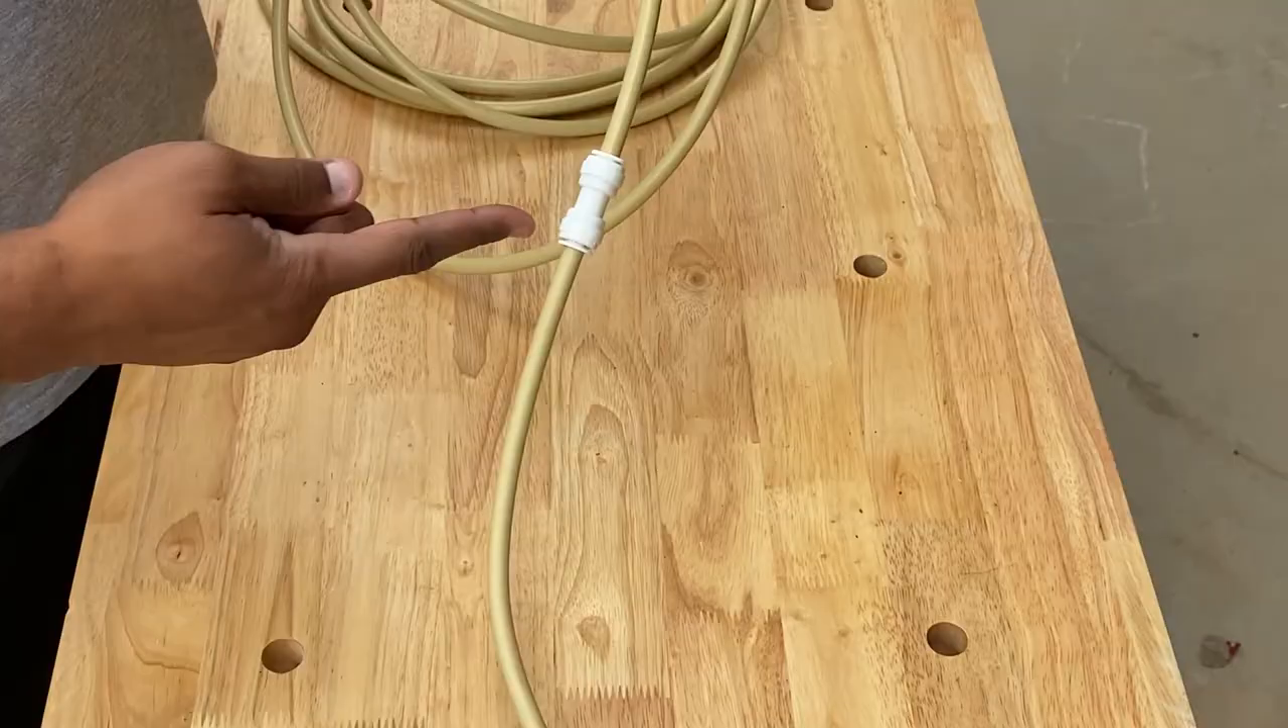The compression ends held the tubing together creating a seamless joint.